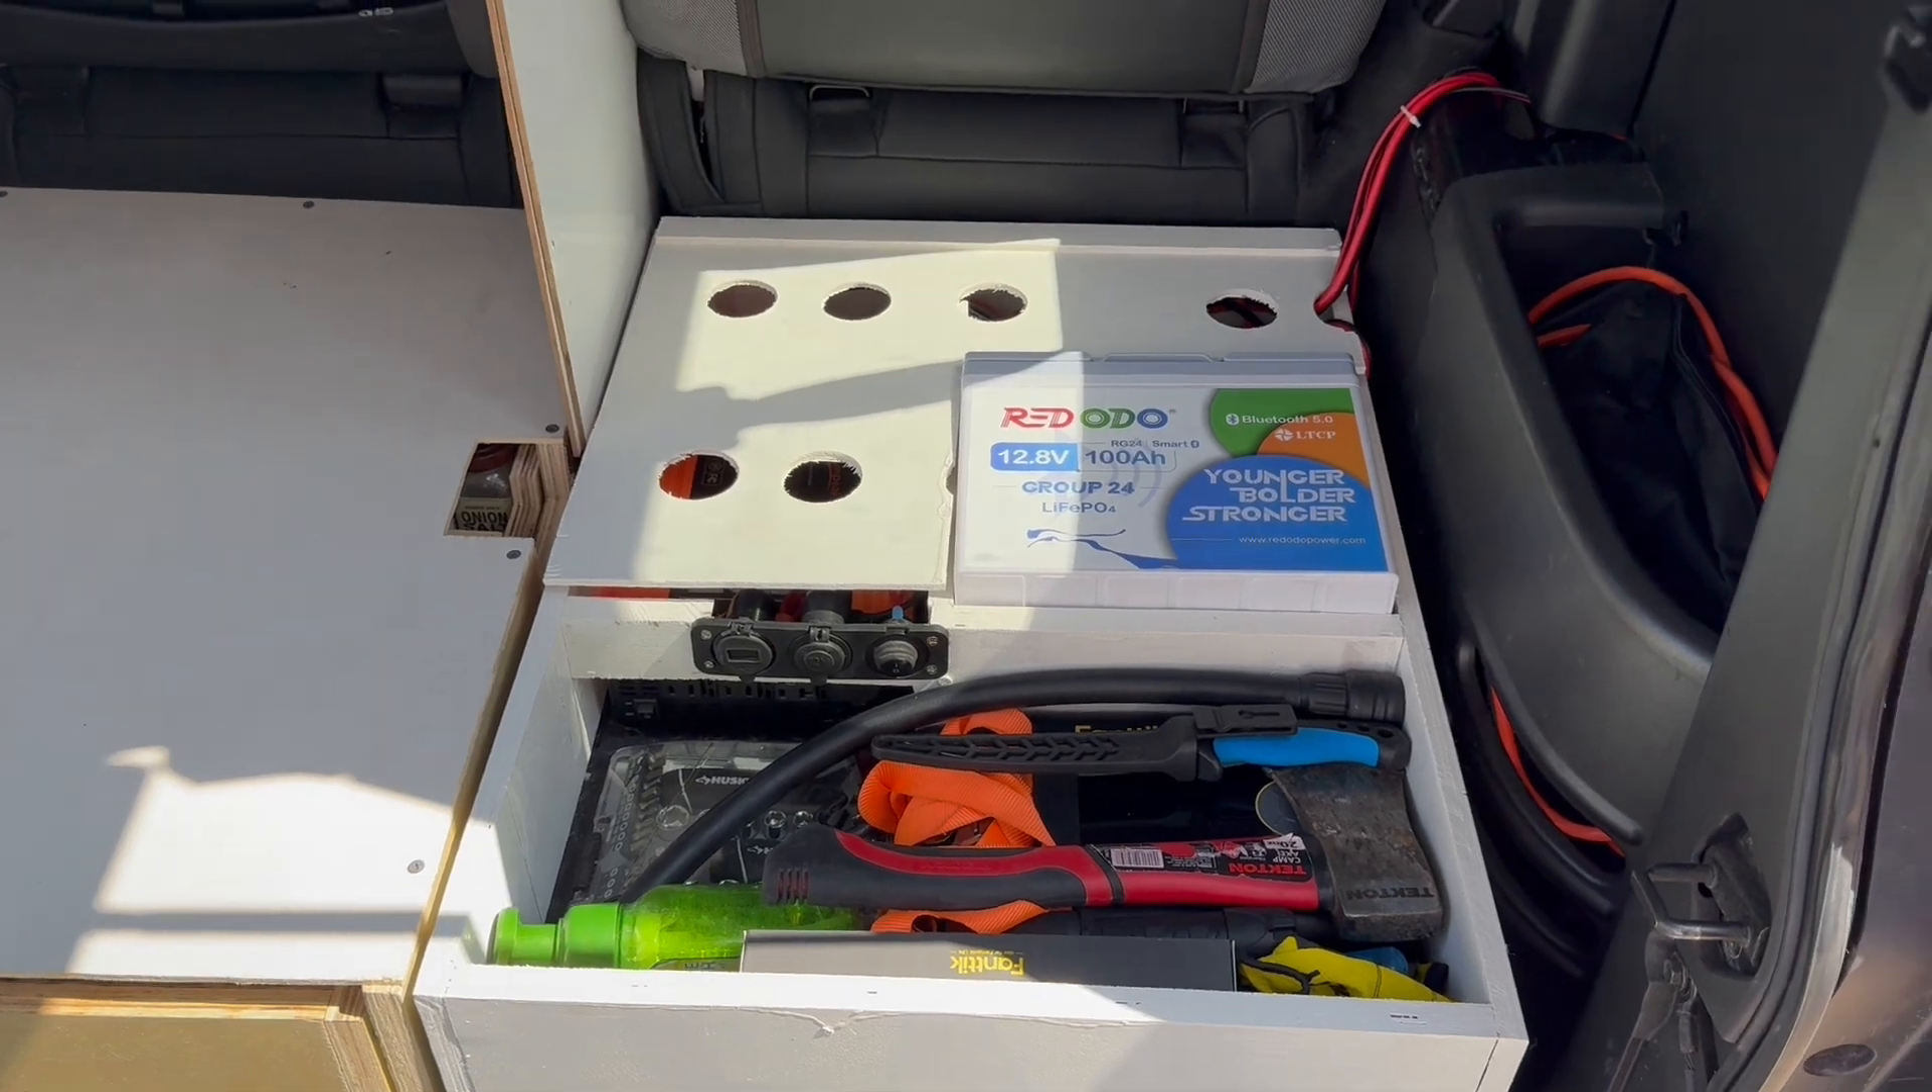All right, that's how everything looks put back into my storage area. You can see, I can still get to my power ports right down there.